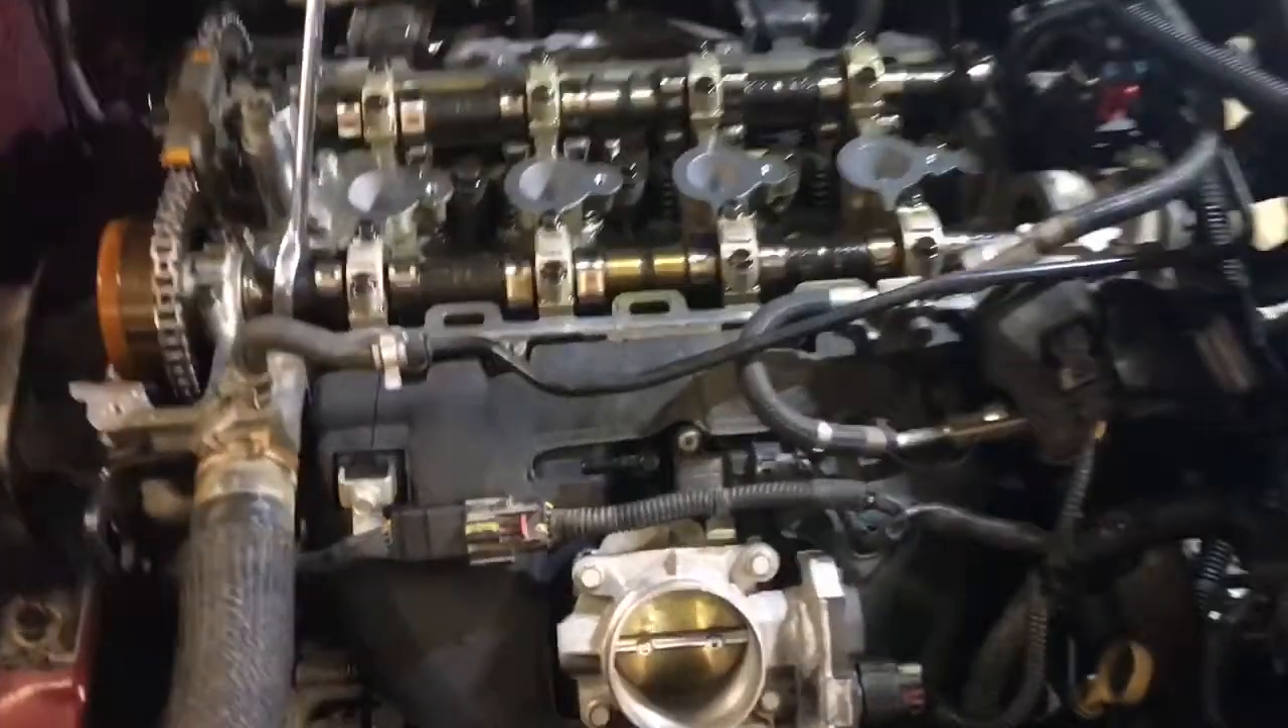The engine is in.